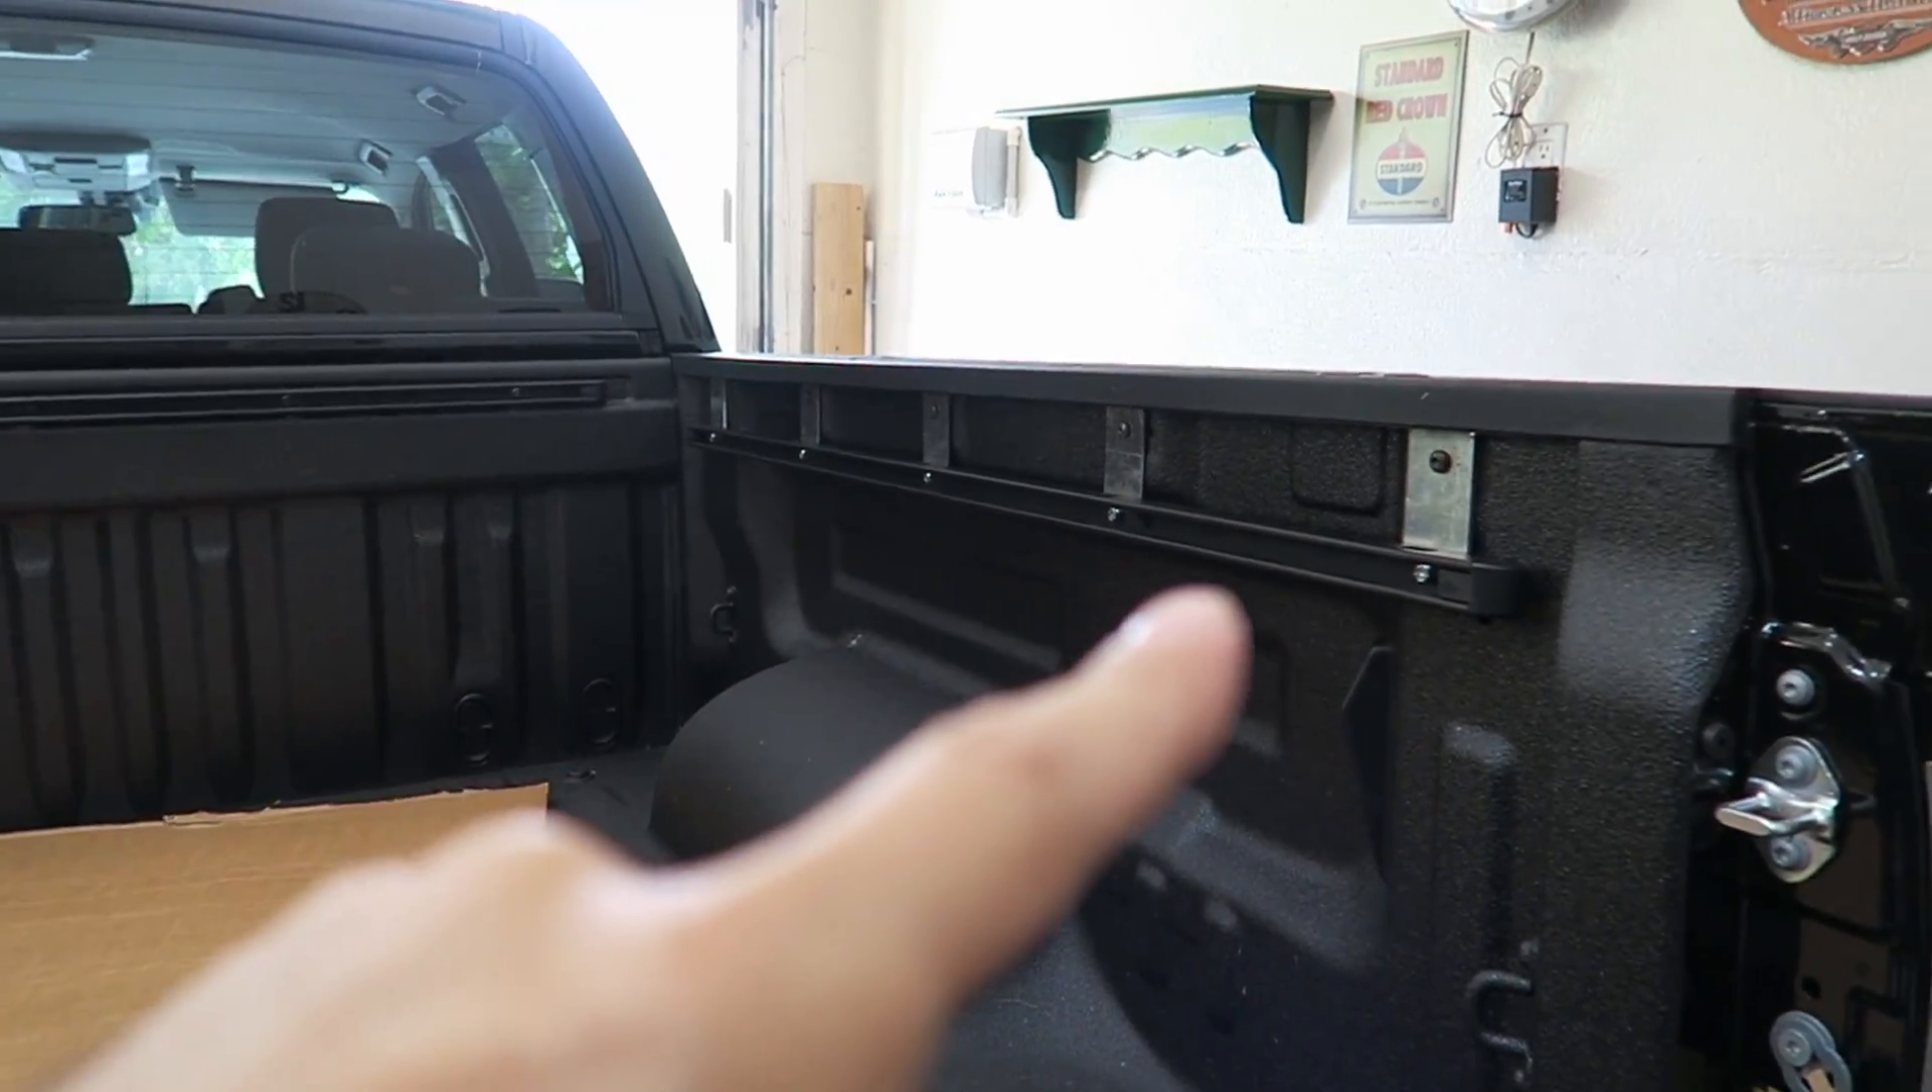All right, I've got all the rails put back on with the brackets that came with the kit.